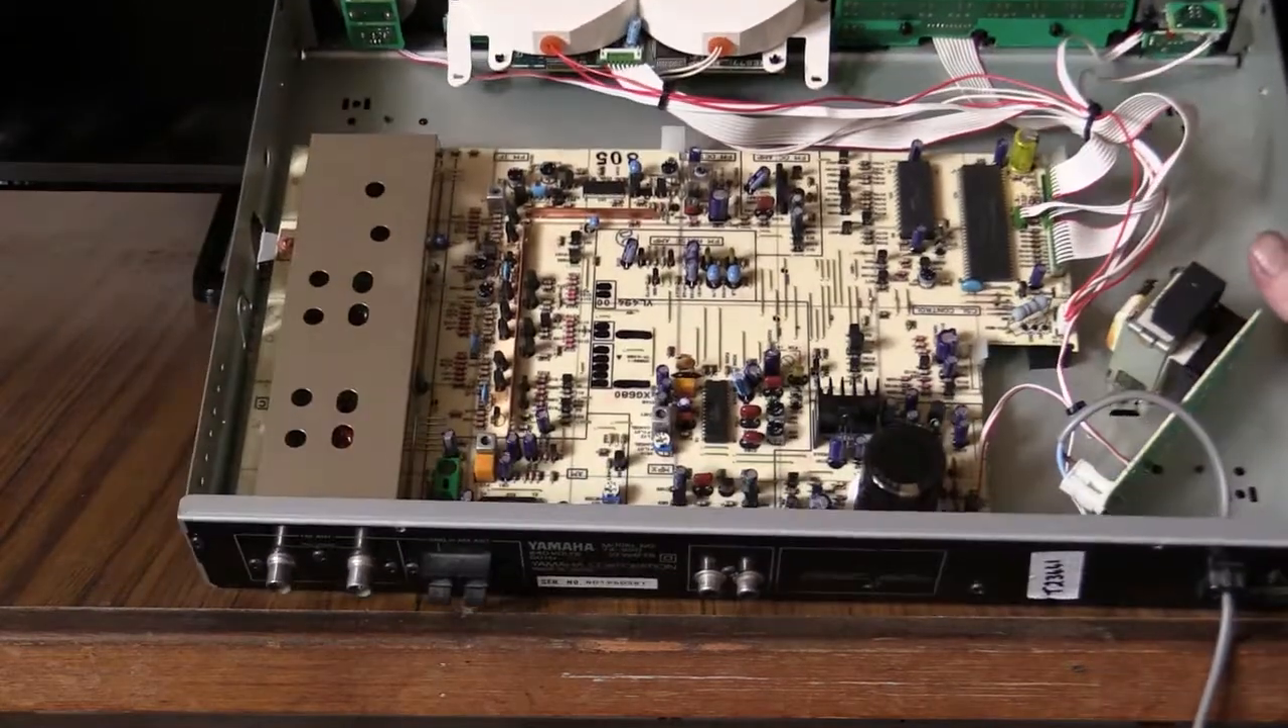Here I've already got the top off exposing the circuit board.